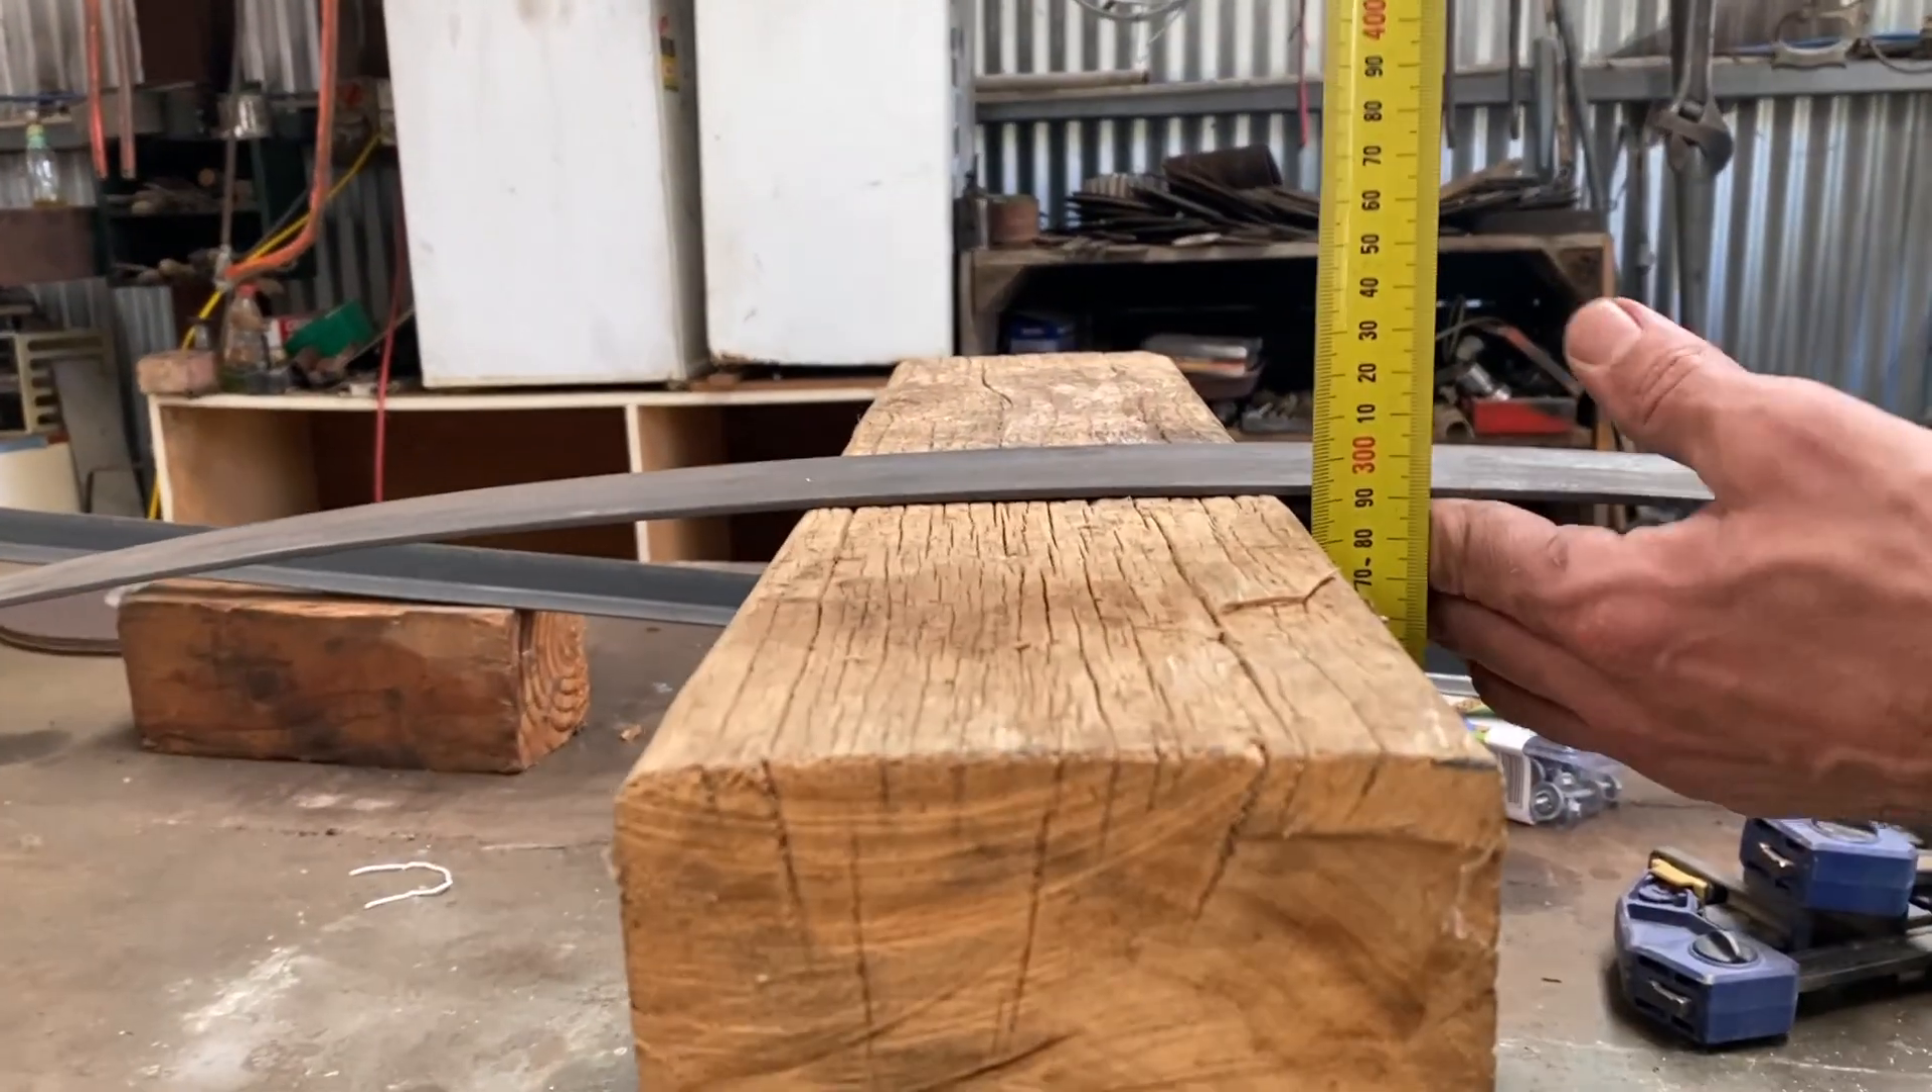I've just set up the arch with these timber blocks in the middle they're around about 300 high or just slightly under.